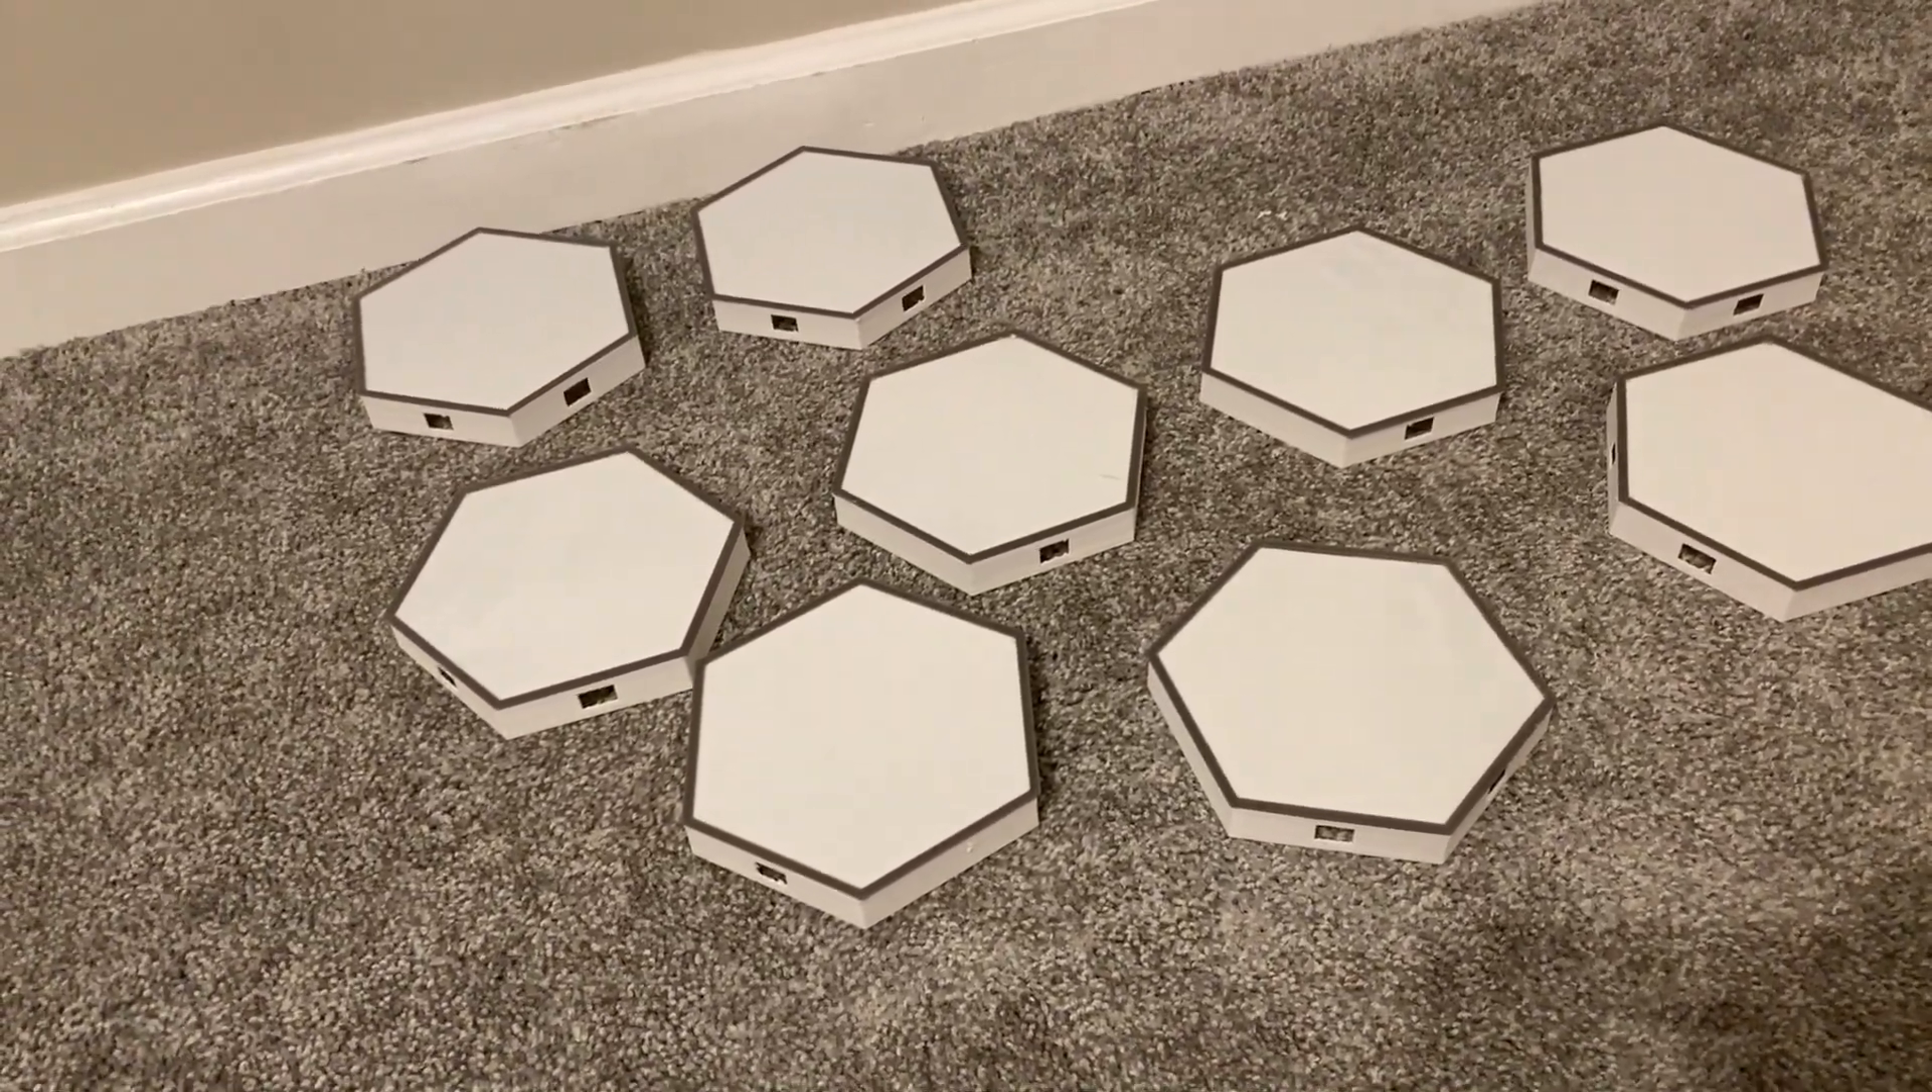All of our hex leaves have everything done, except for being connected together.